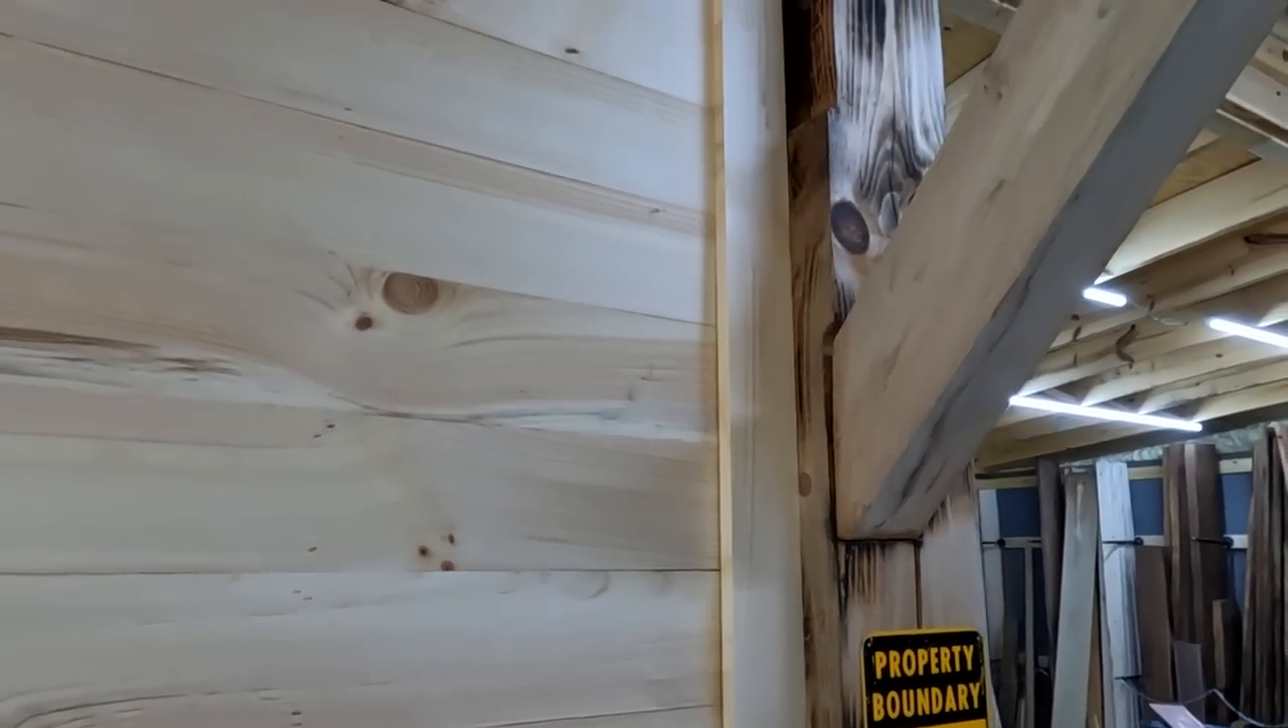And I went ahead and put up this trim. Those are one by fours.